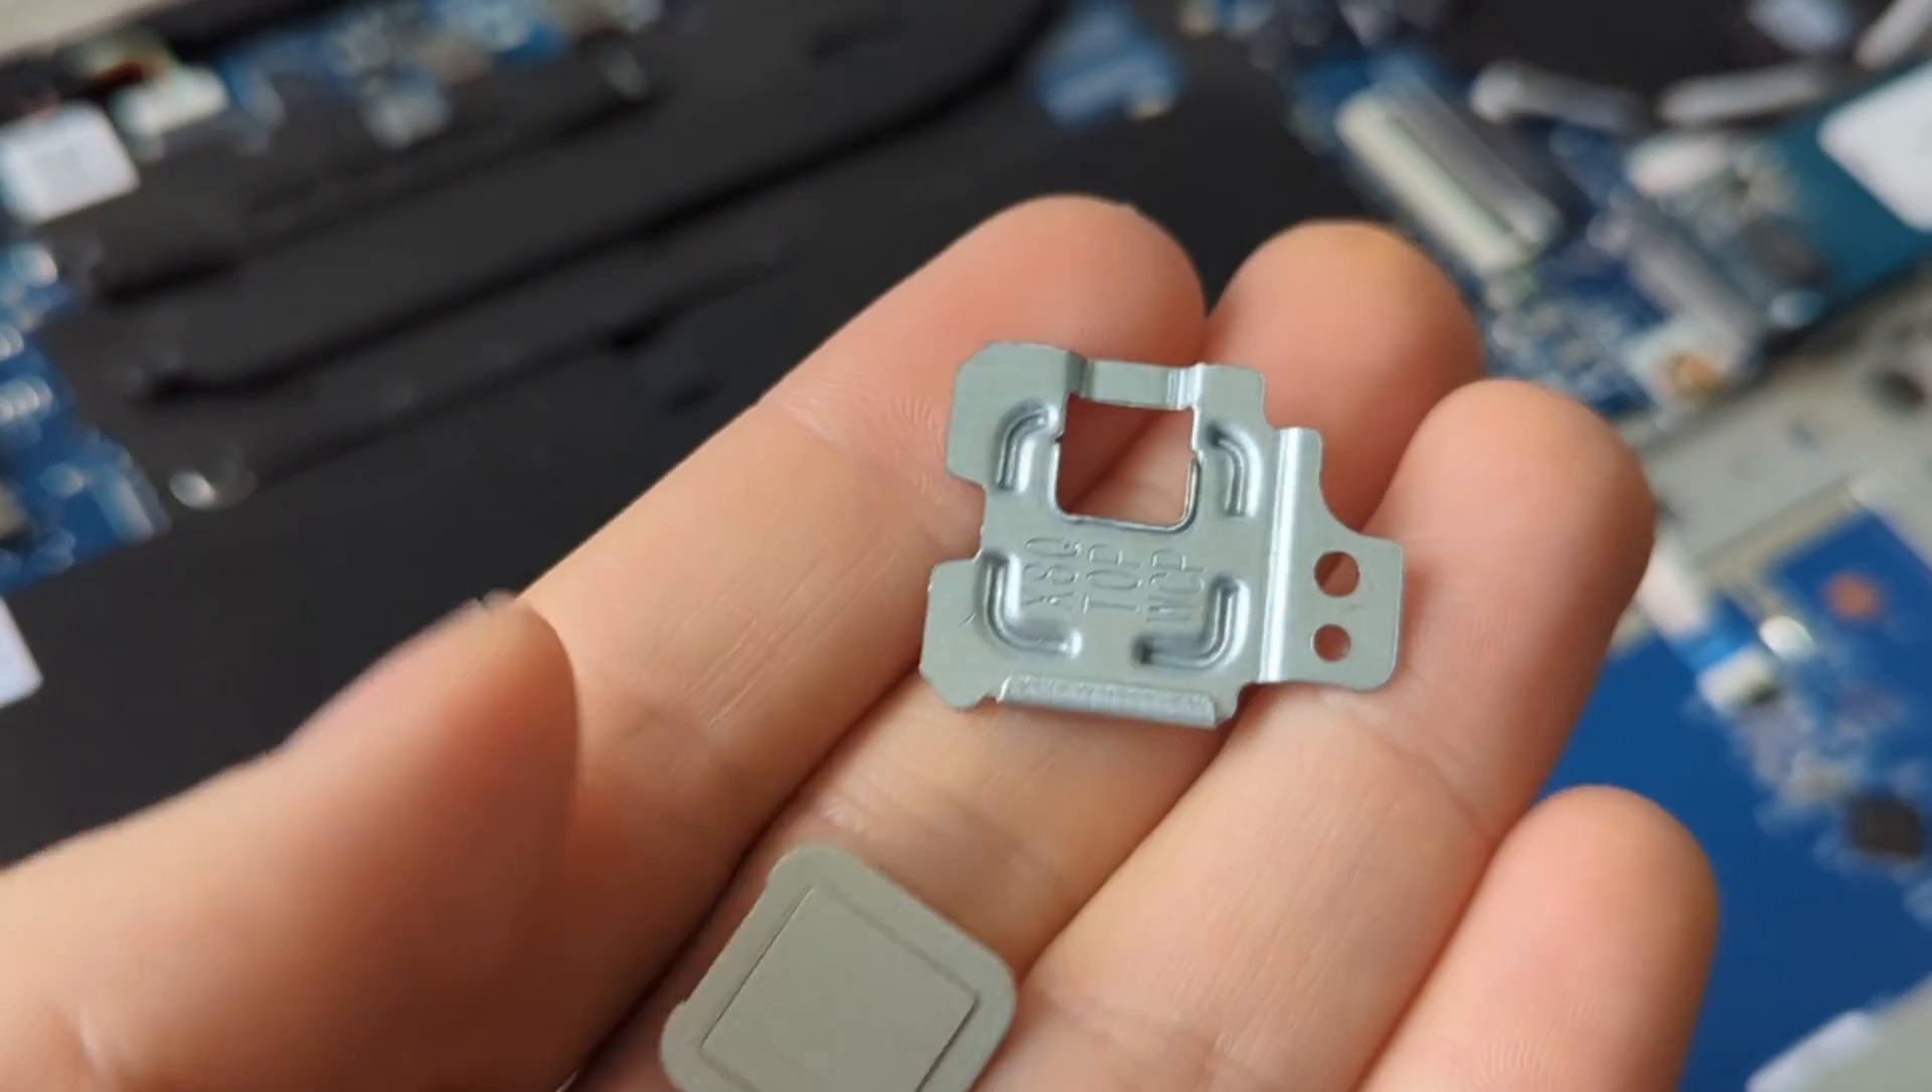Now the holder is out, the metallic holder, and this is the dummy fingerprint sensor.